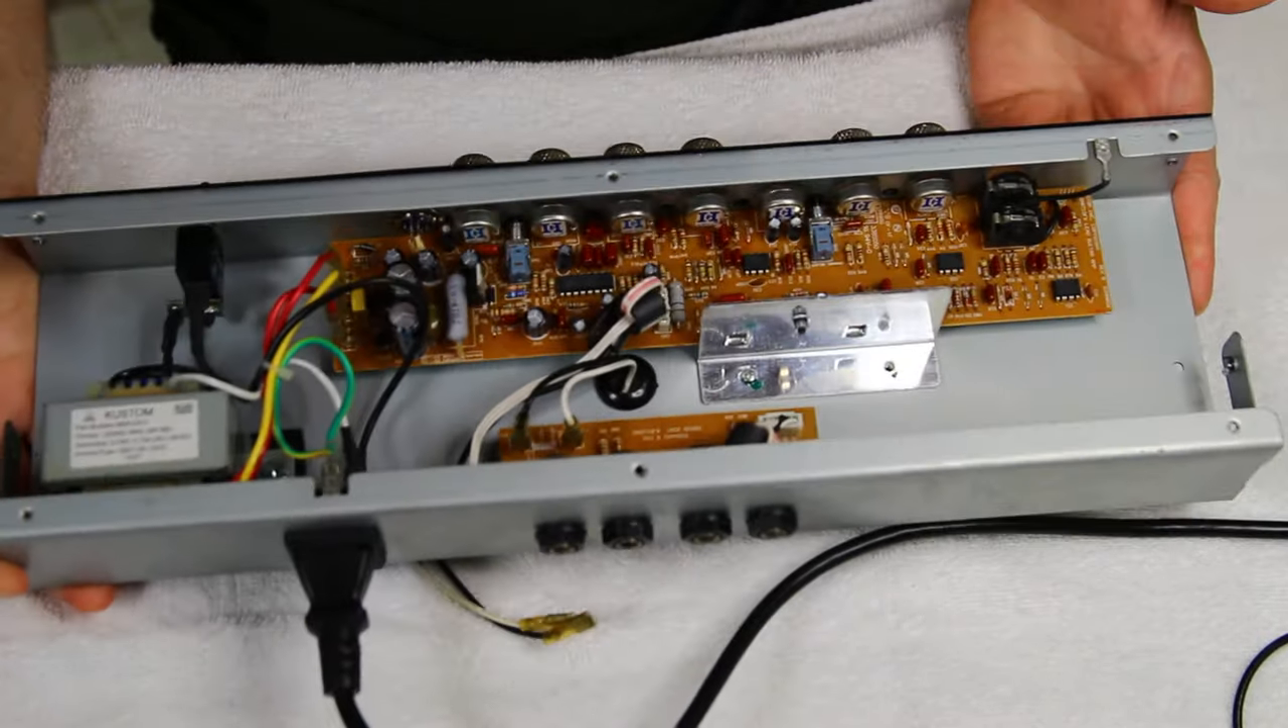So as you can see, I've already removed the chassis from the cabinet.